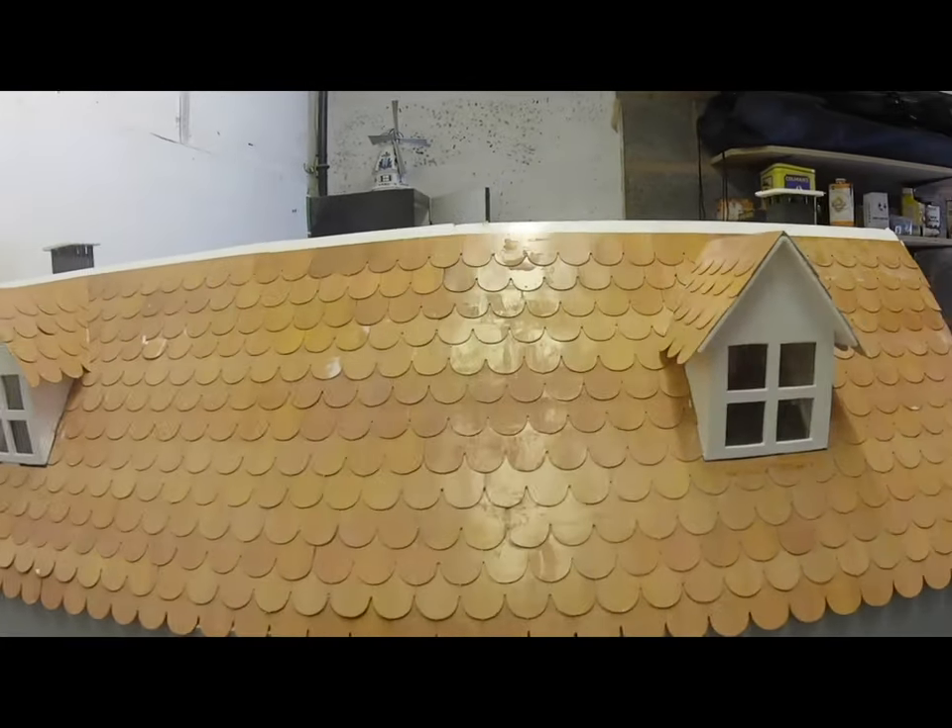The roof's looking alright now. Tiles and everything on it. Just got the top piece to go on.